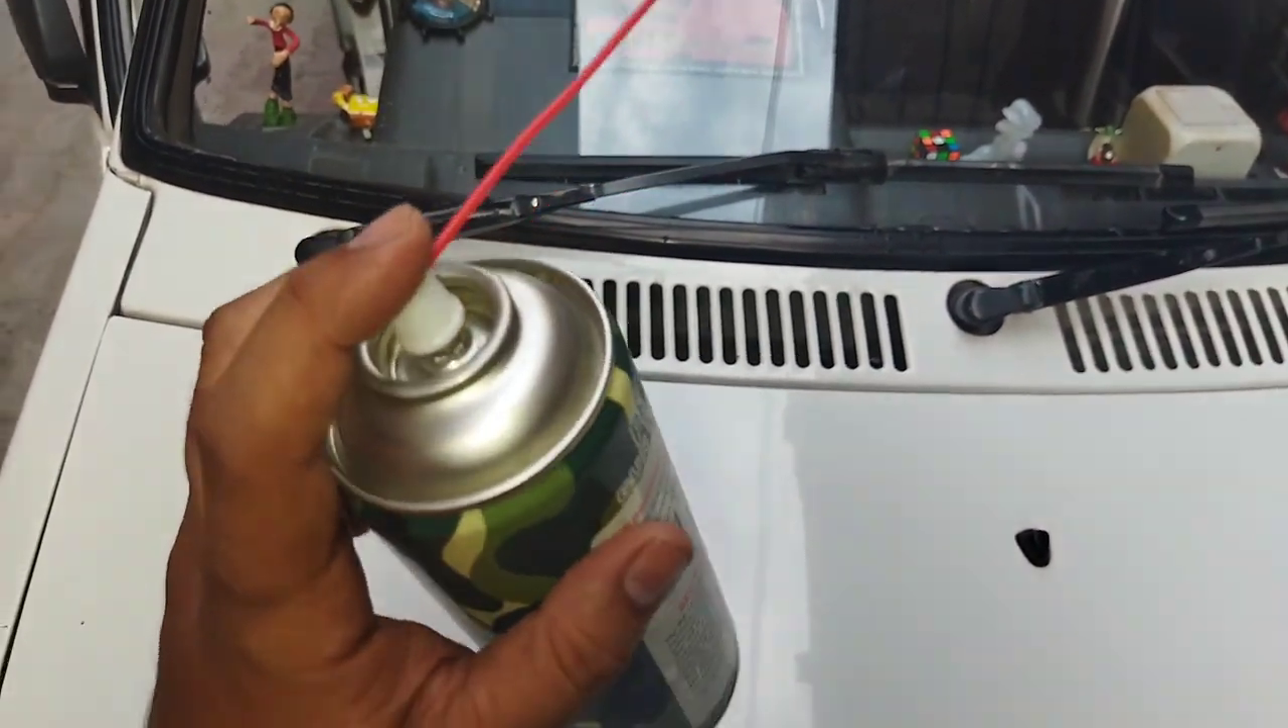سپریے کے آگے ایک اس طرح ایک سٹراؤ سا لگتا ہے وہ میں نے لگا دیا ہے۔